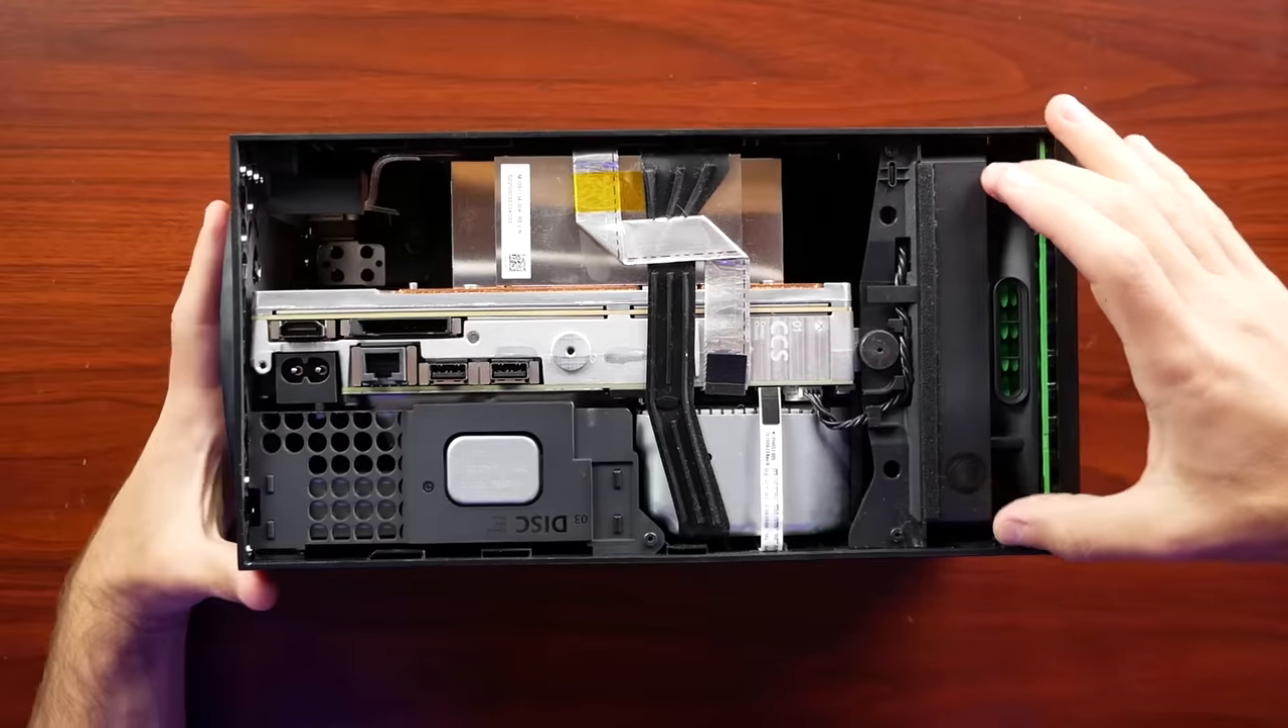And then with the back off you can actually see the entire system.